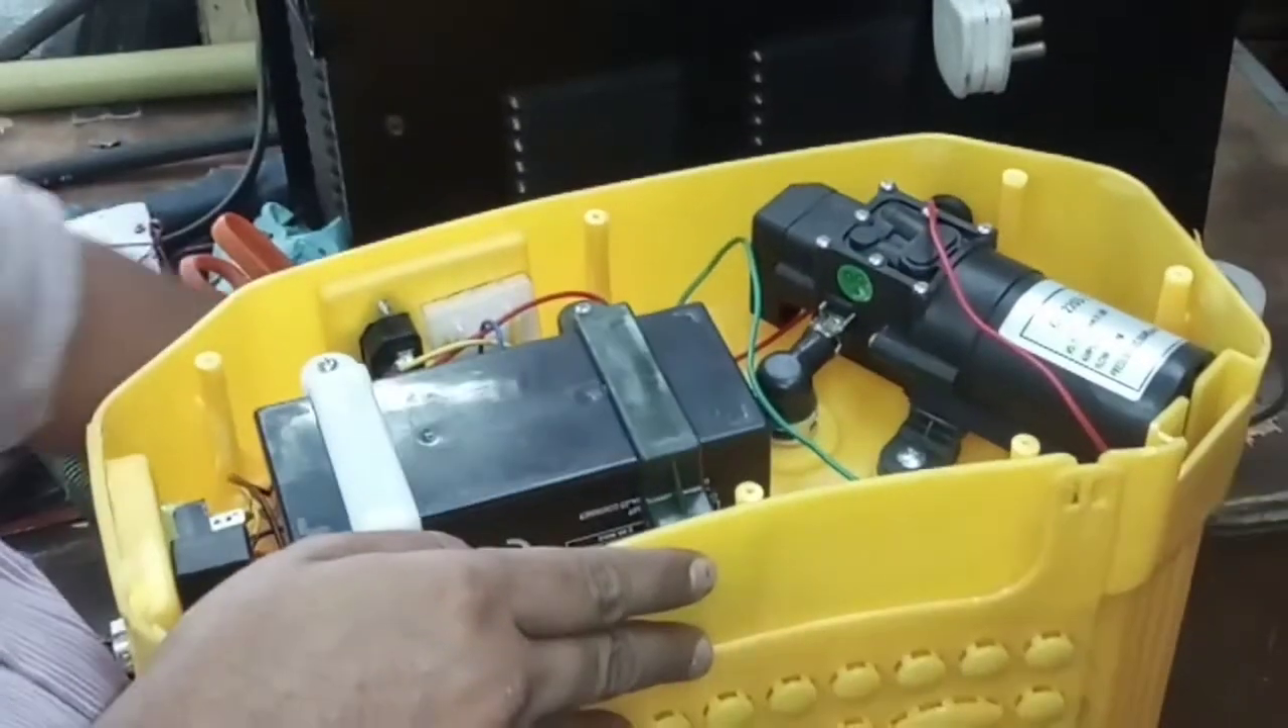यहां पर बैटरी जो है यह हमने फिट कर दिया है इसमें।